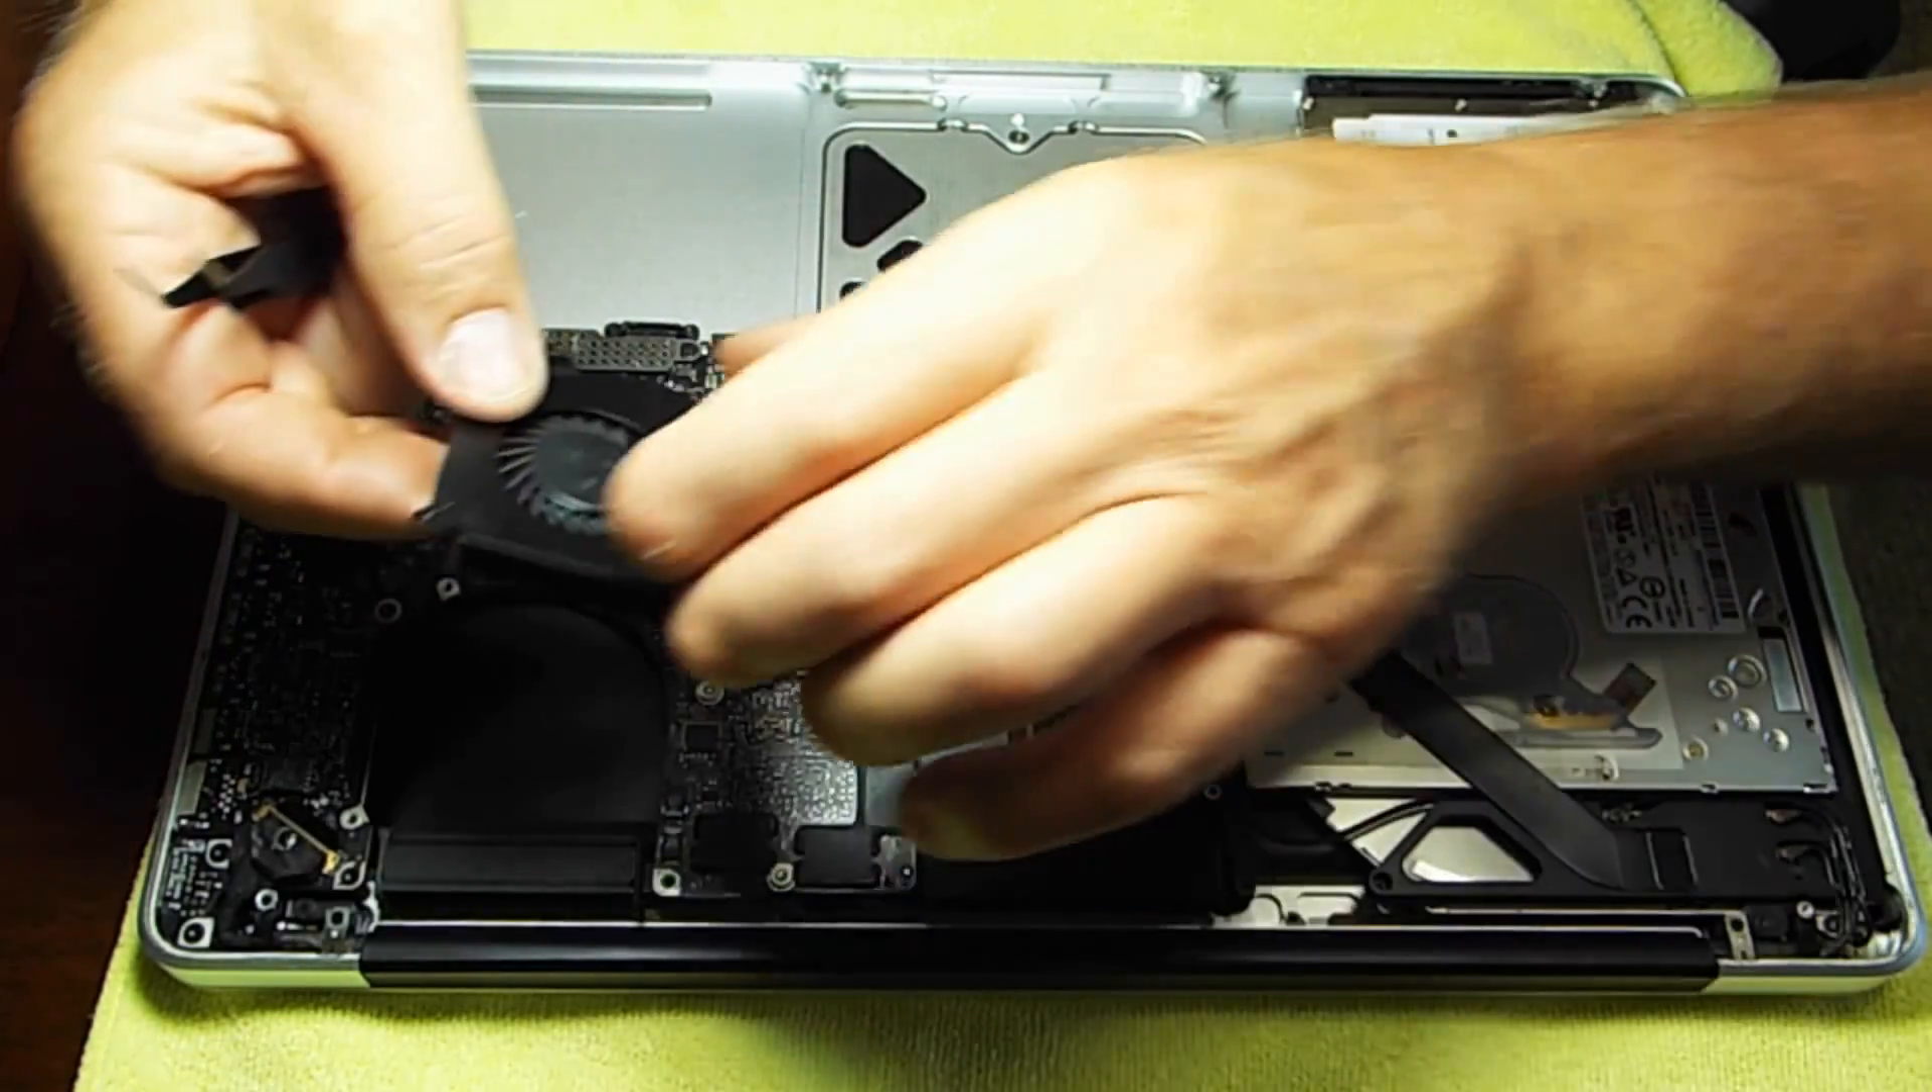And so we're down to putting the fans back in.